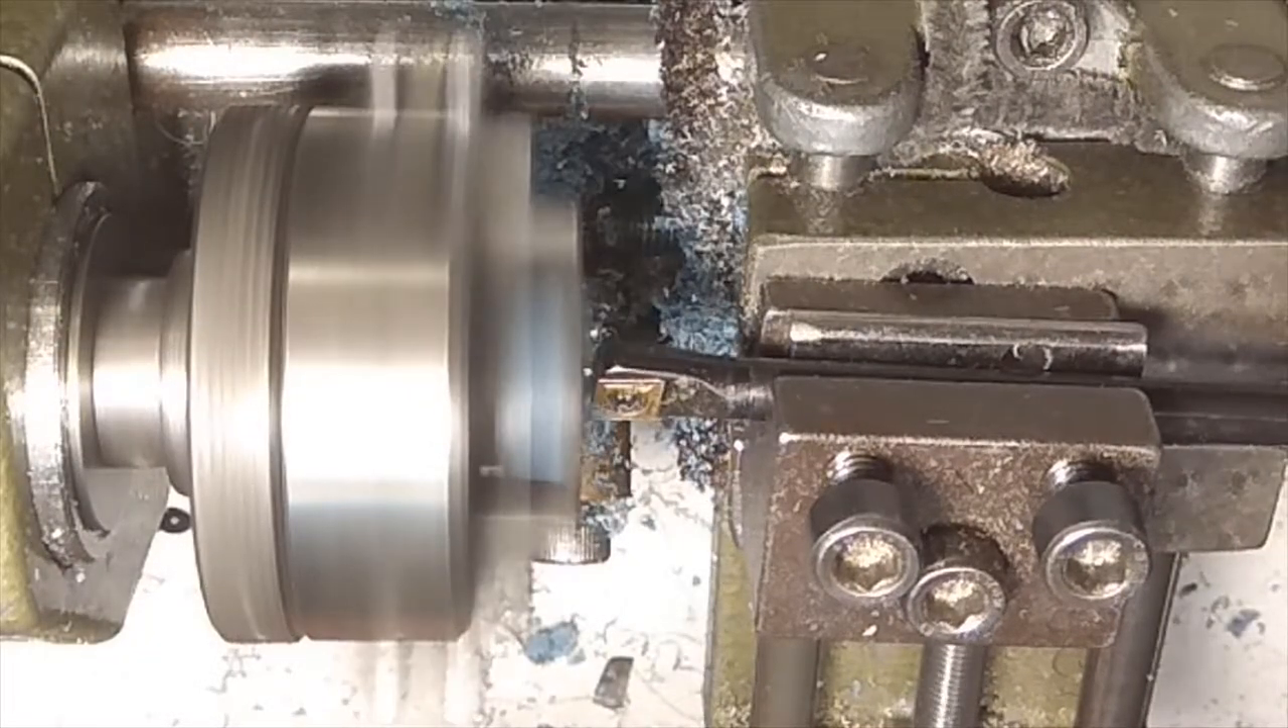And we have the boring bar mounted.